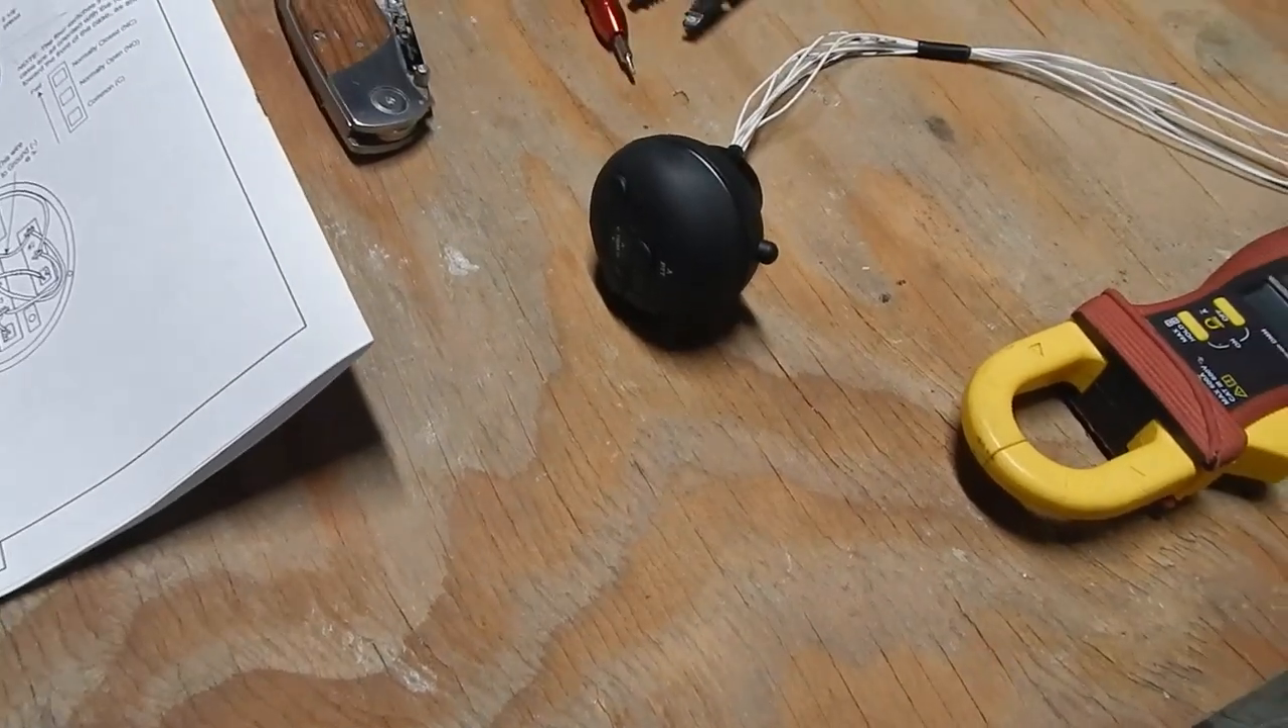Okay I've put my control stick switch back together and I think I've got it wired correctly.